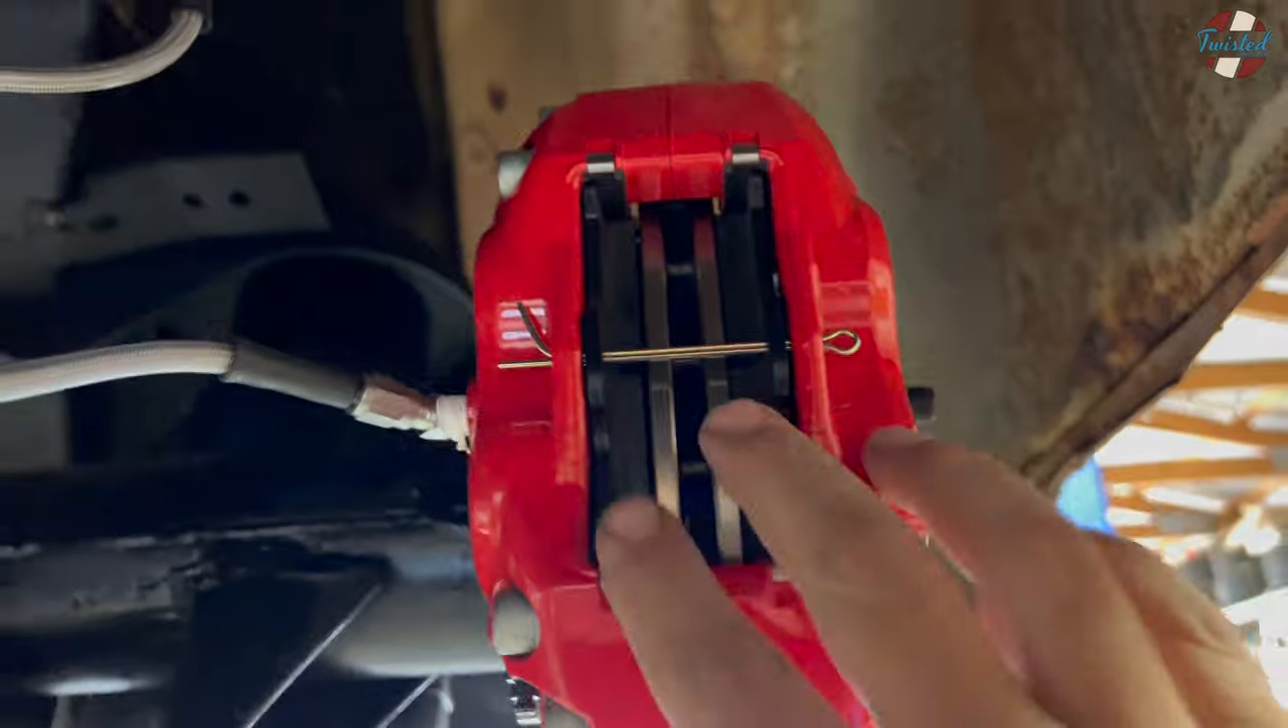Rear brakes are all mounted up. Again, everything's shimmed. And, uh, perfect clearance.